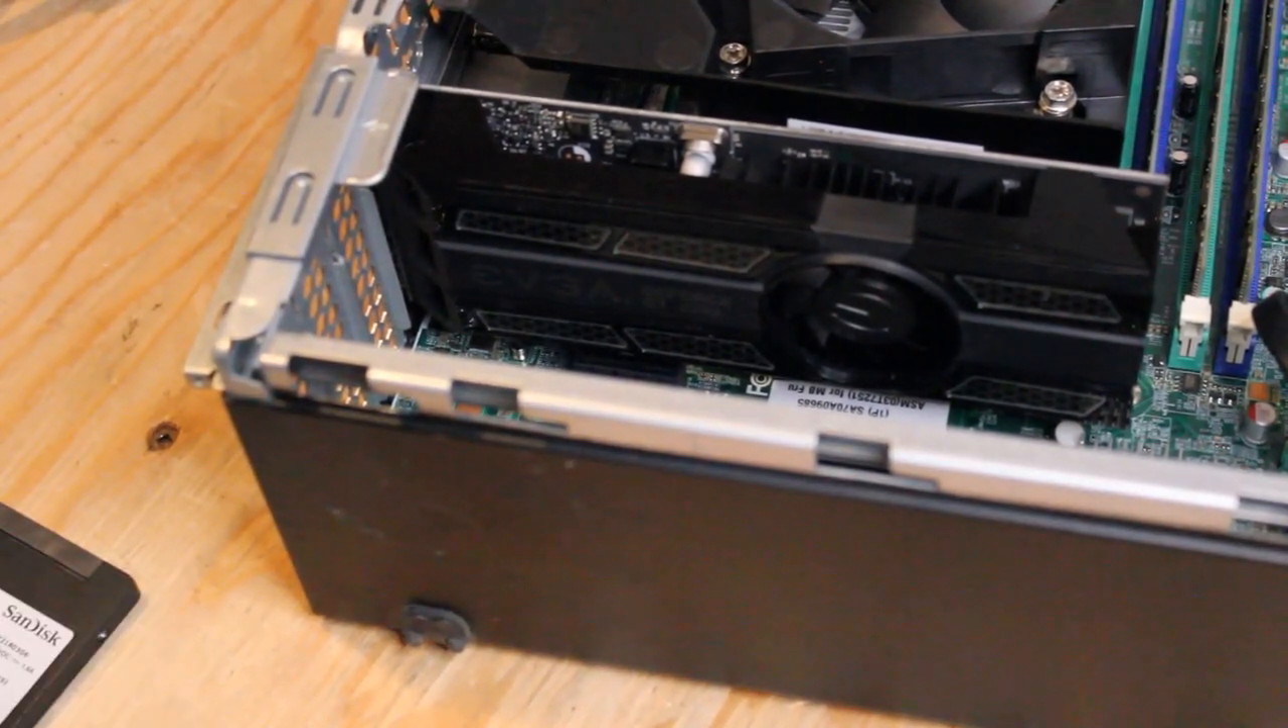We have a sweet little graphics card installed now.